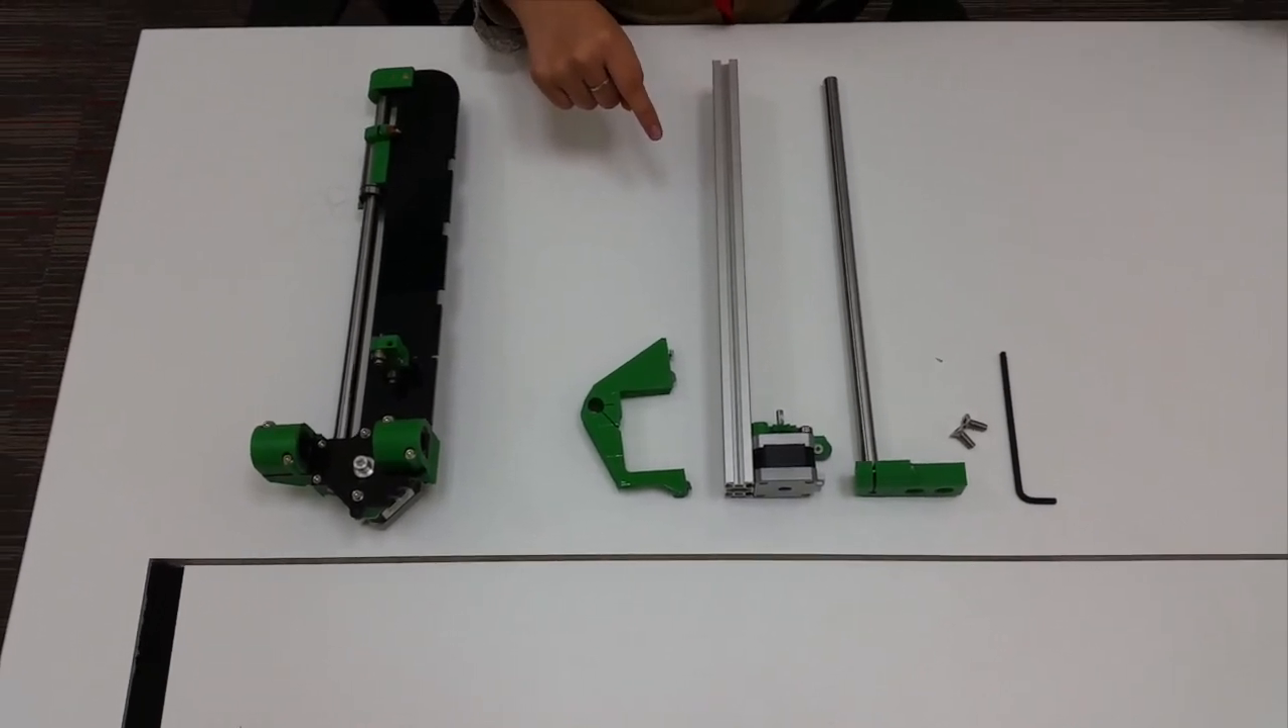This is the fully assembled x-axis and this one you see half assembled z-axis.